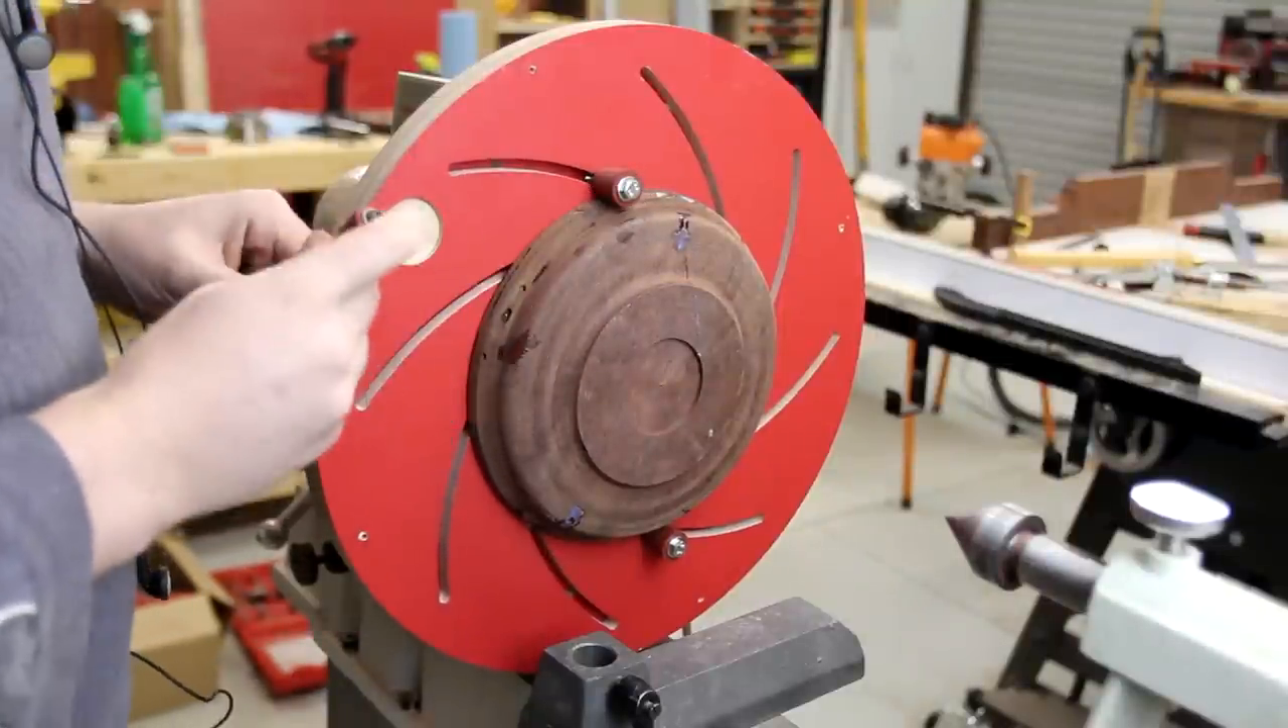You might notice that I've now got bright bolts on instead of the ones that came with them.